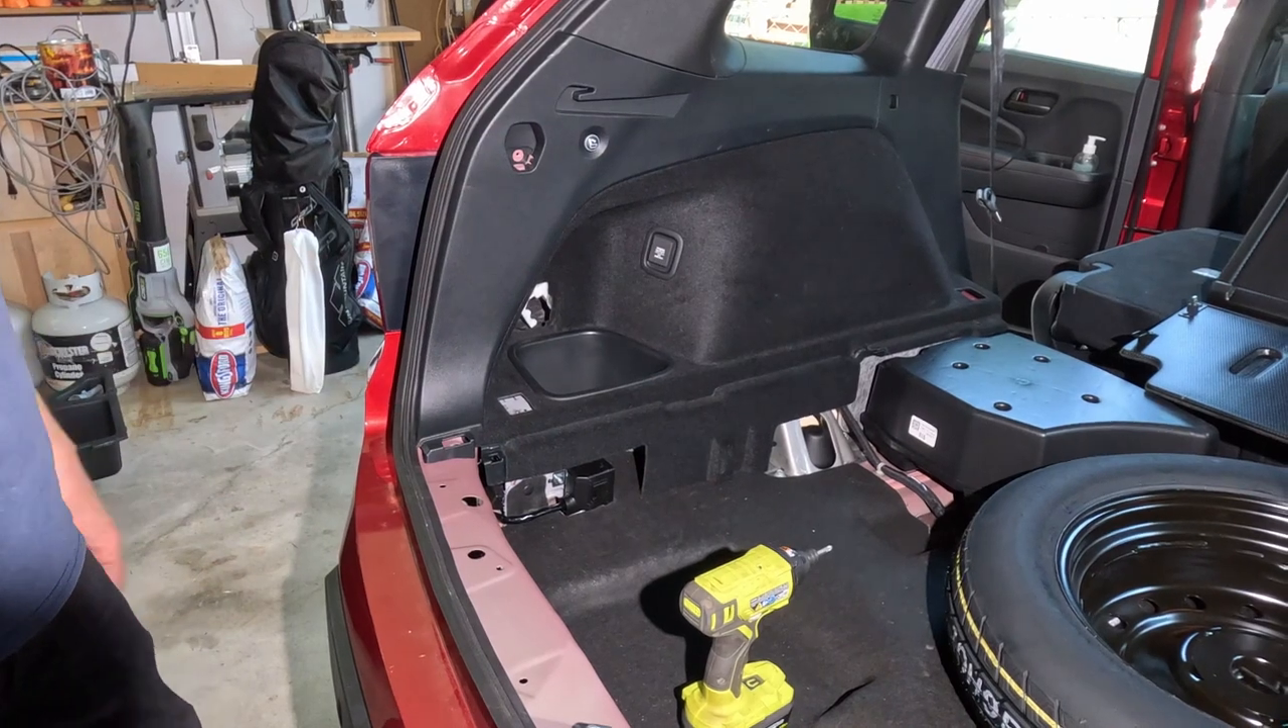Okay well we put the side panel back in here um just pretty much the opposite of the way it came out.